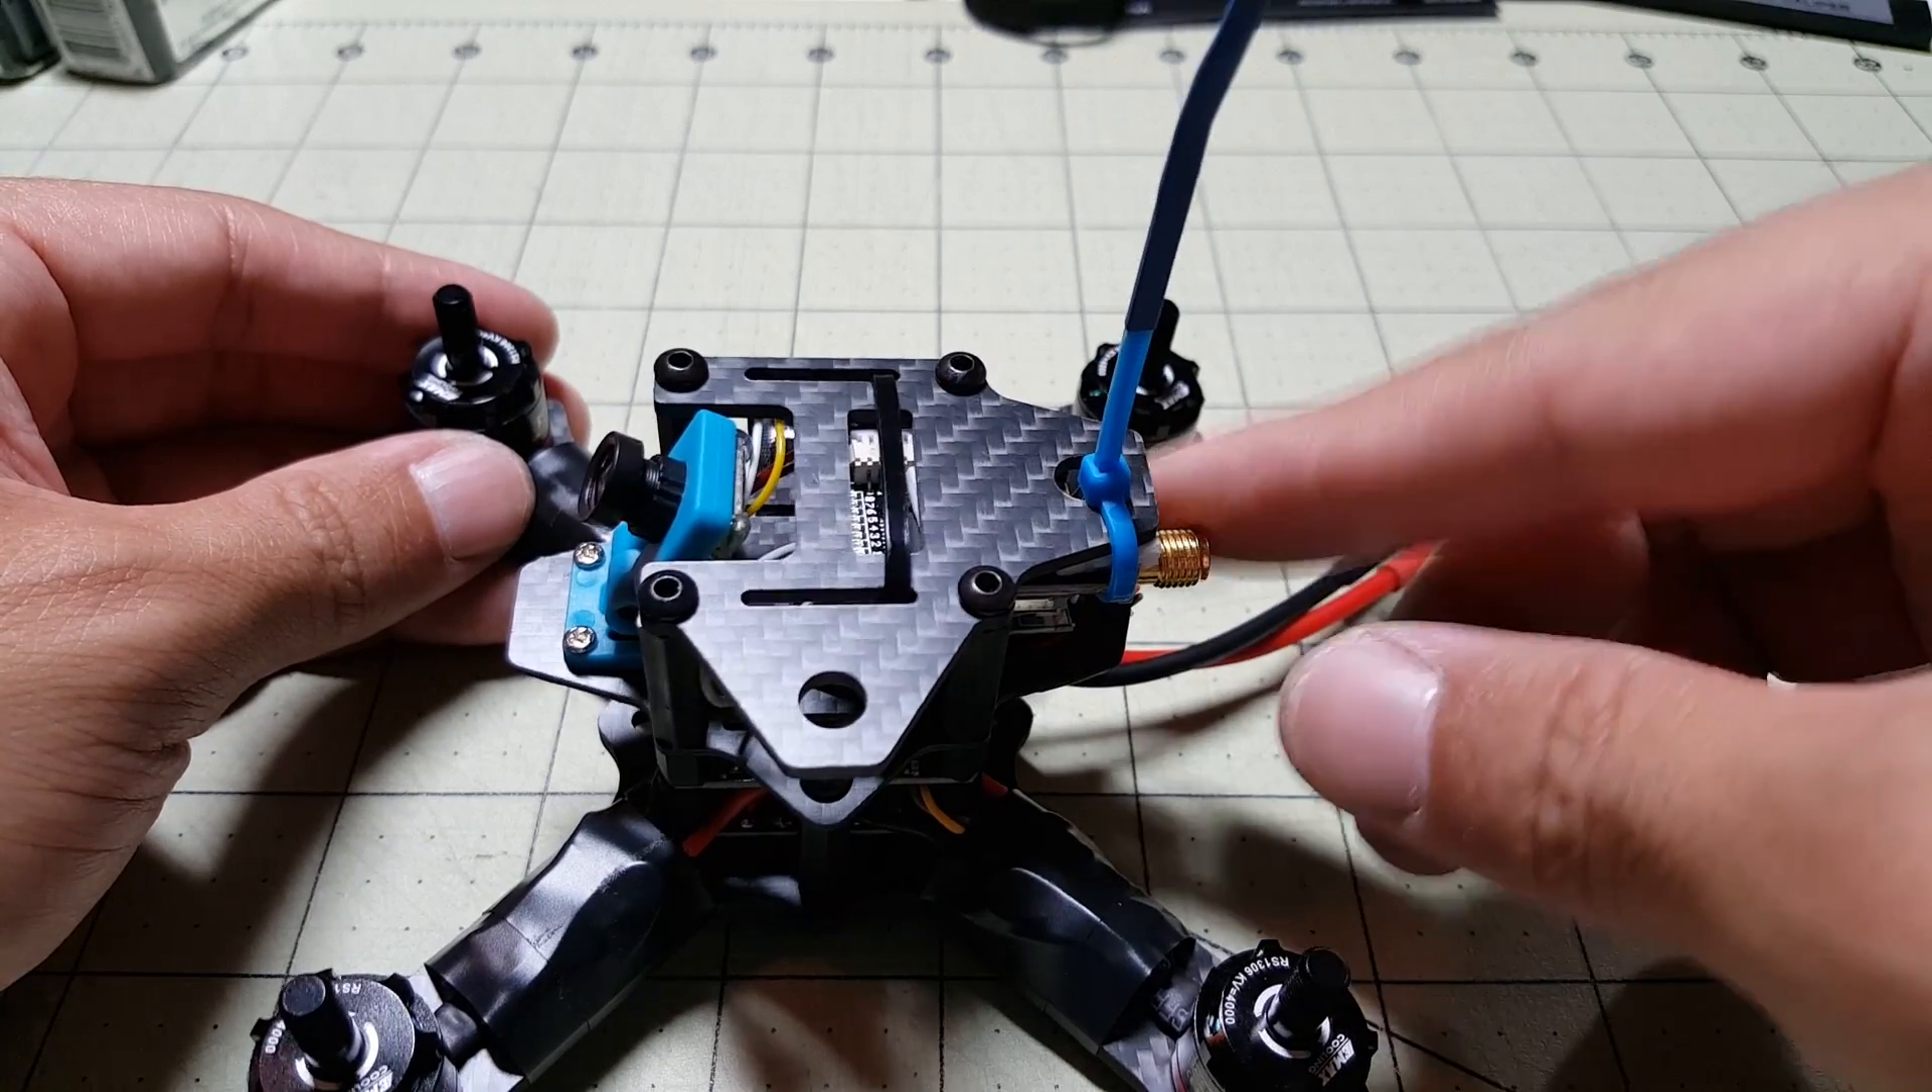Okay guys so for the most part this is done I still need to put on the props and my VTX antenna but I've mounted all the FPV stuff here.